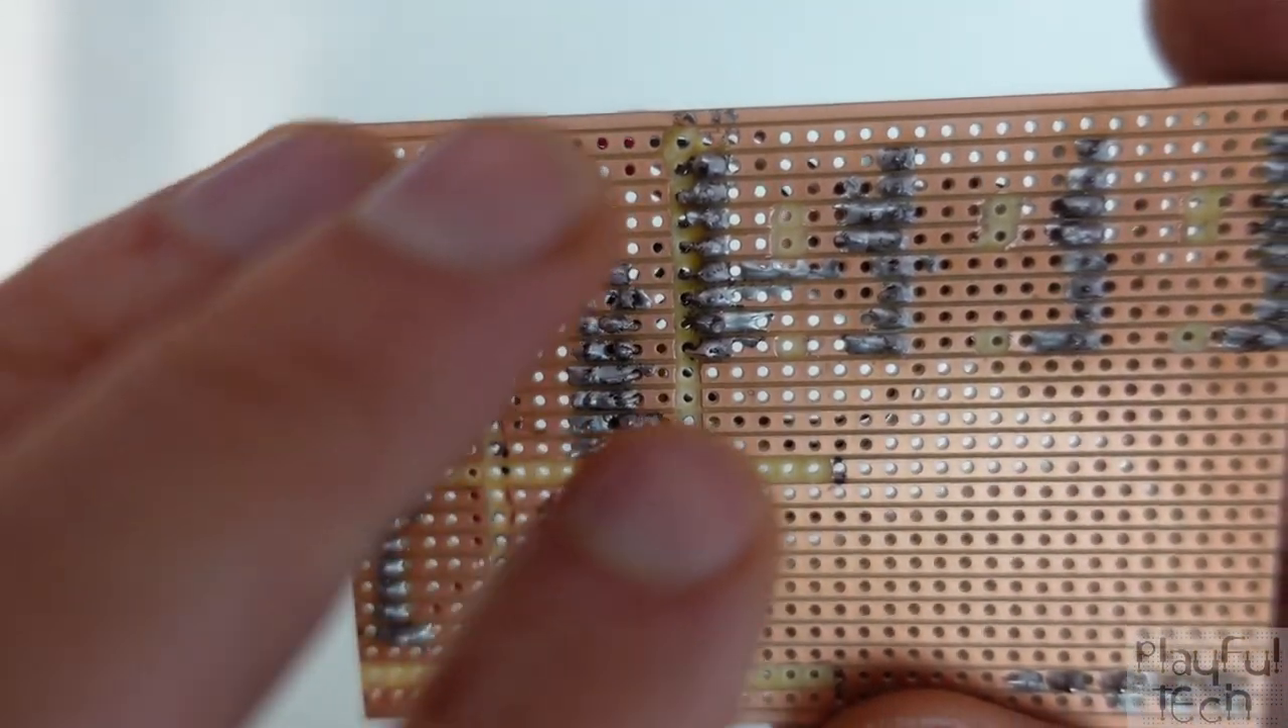So here i've soldered the legs of the components on this side of the board together to make a connection.